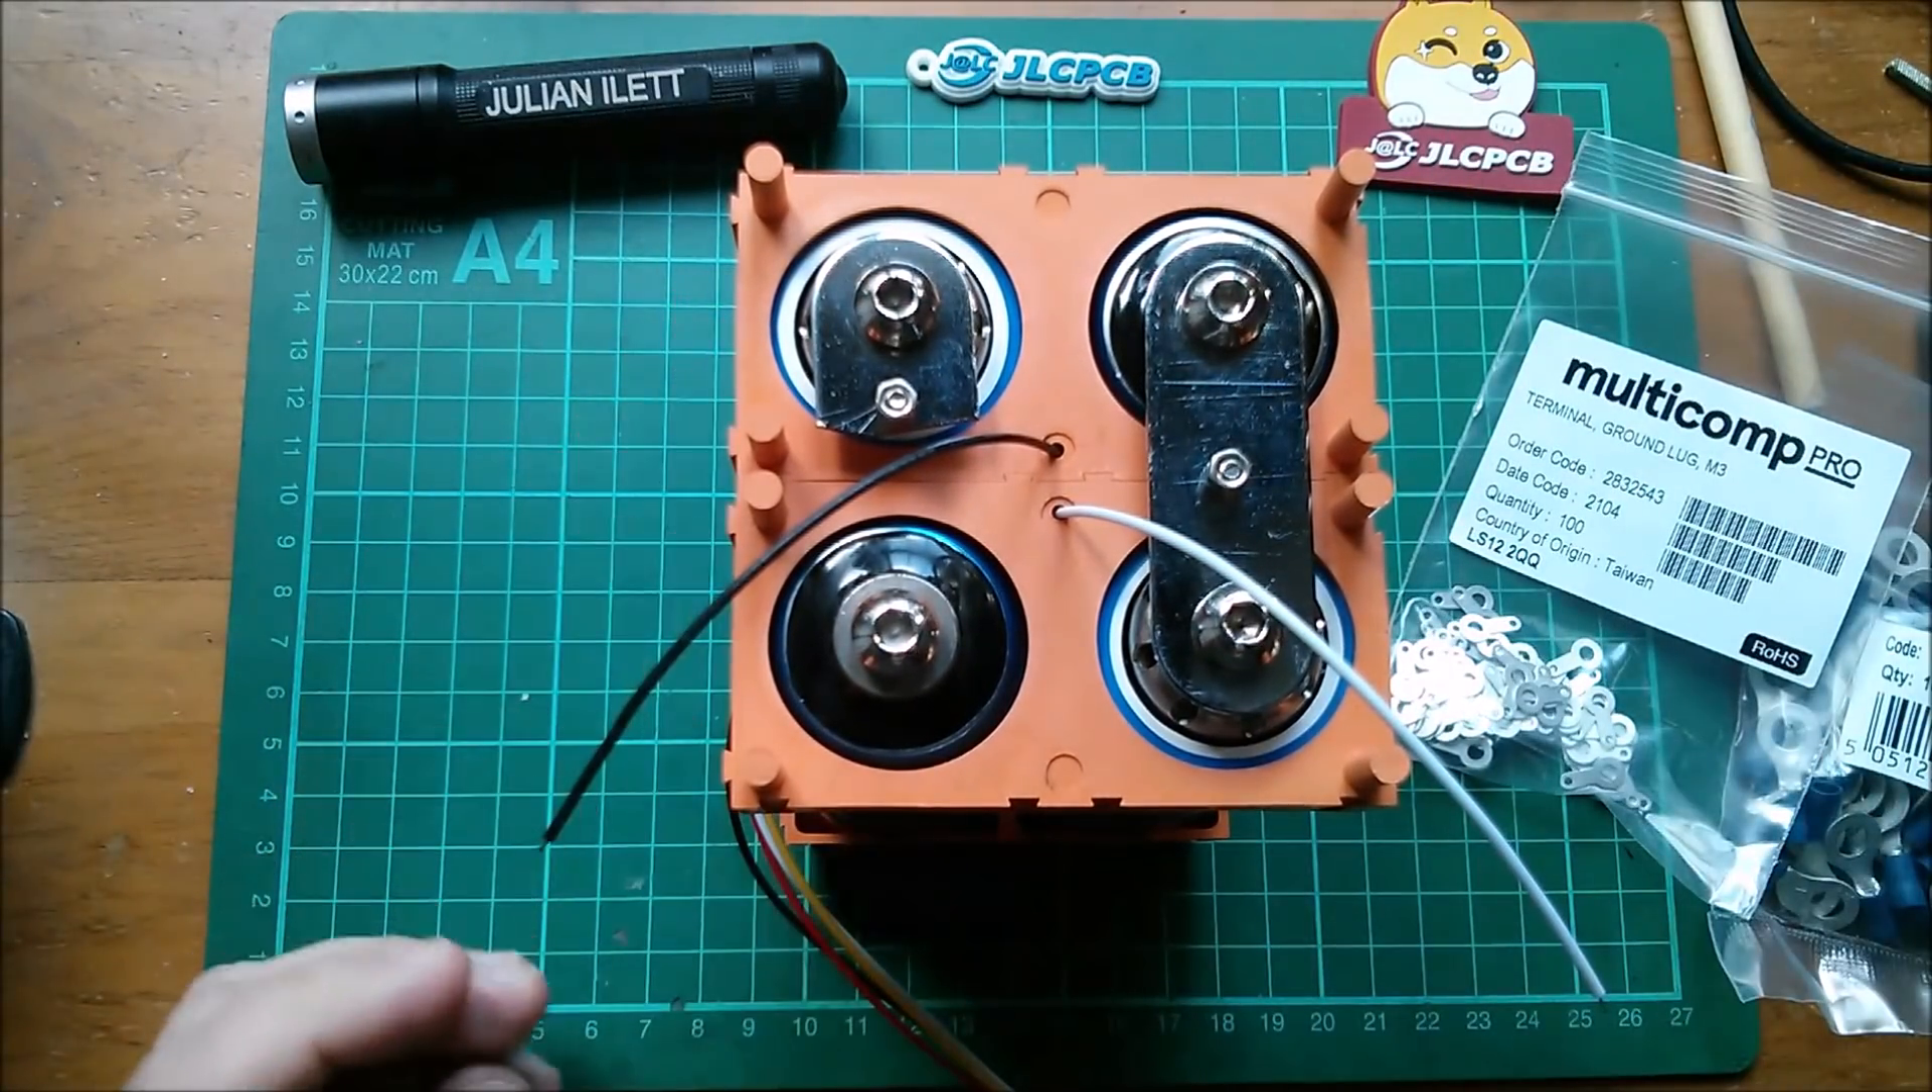On the second pack i'm working on right now um i've got my wires coming out but i don't have any tags.